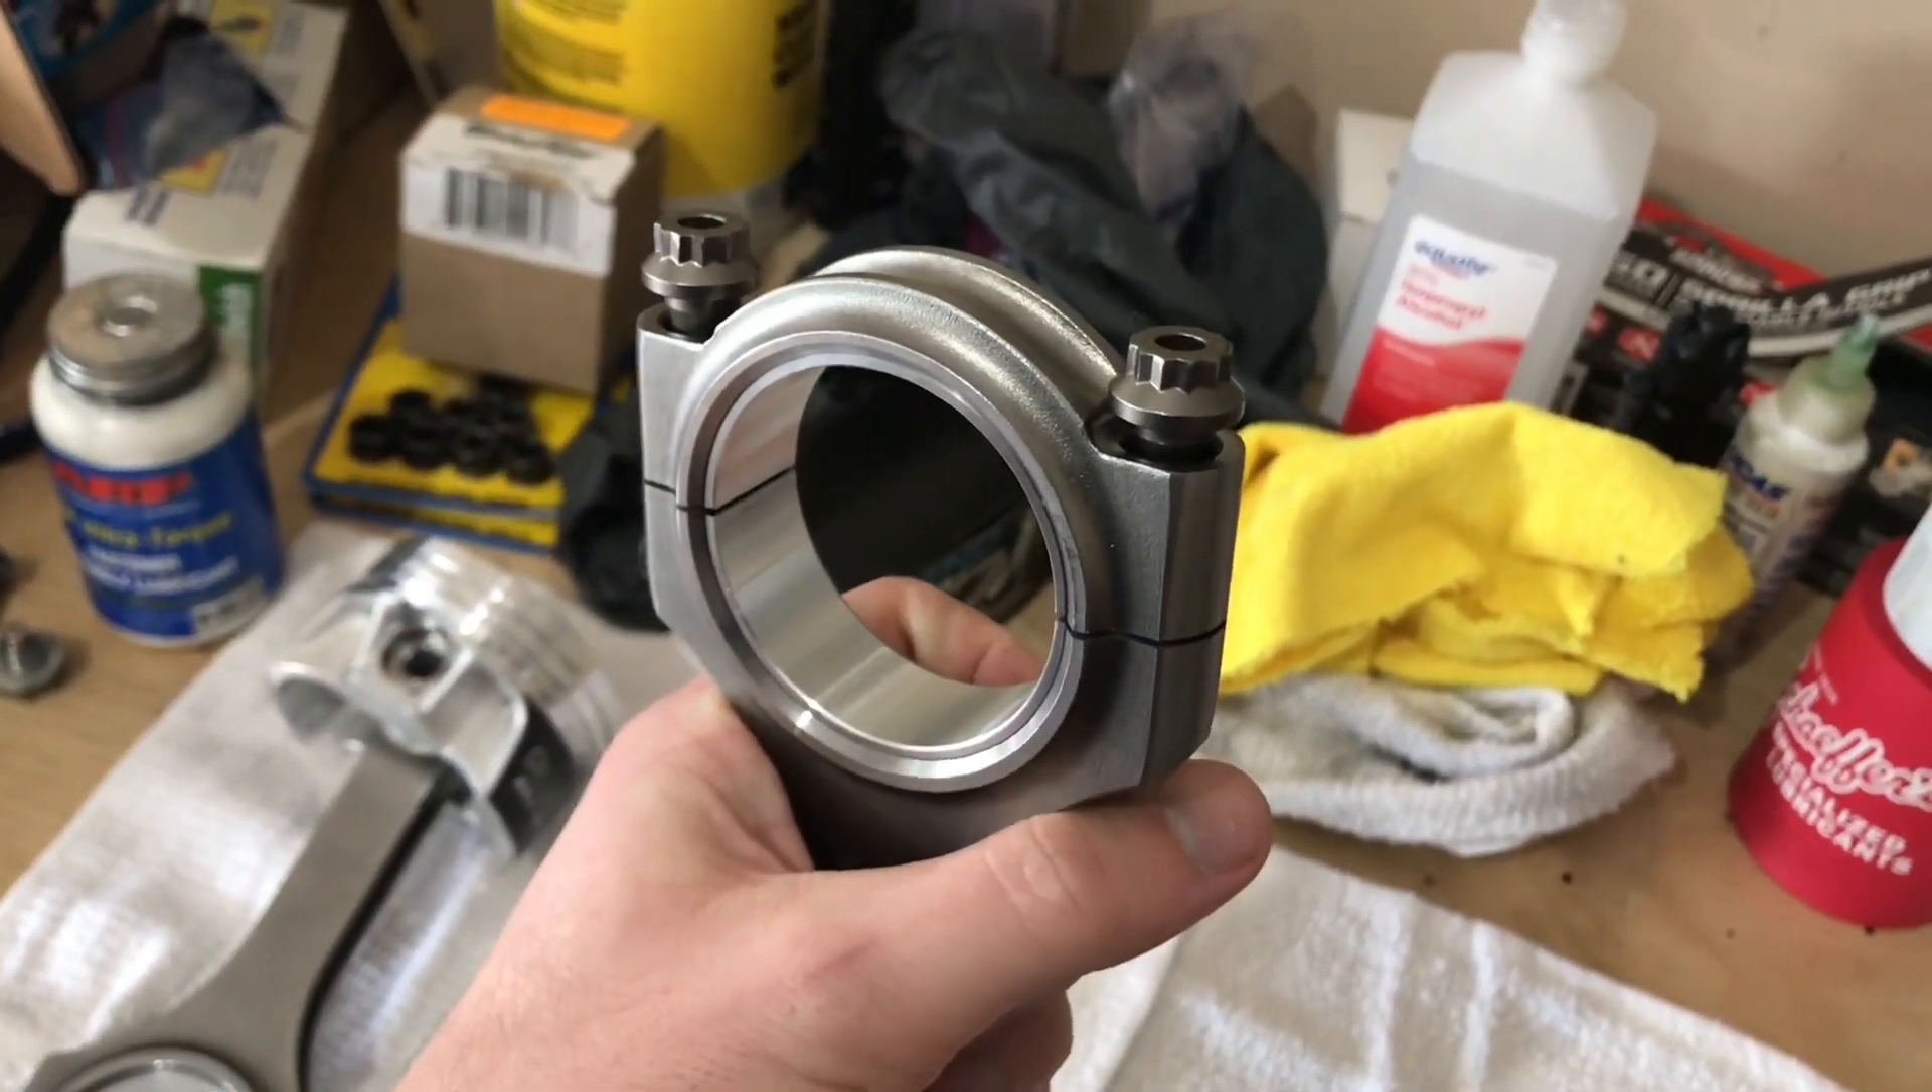So moving on from there, moving on, I've got the bearings inside of the rods already ready to rock.